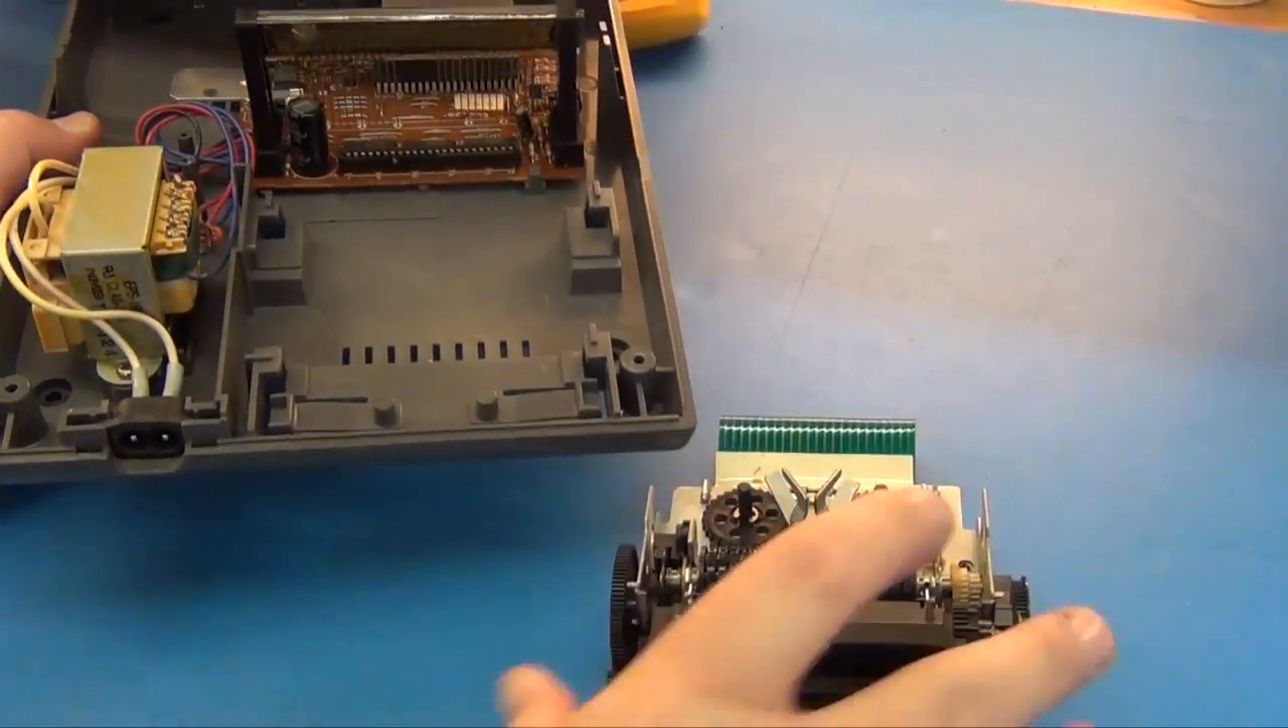Okay so you can see I got the printing mechanism out.